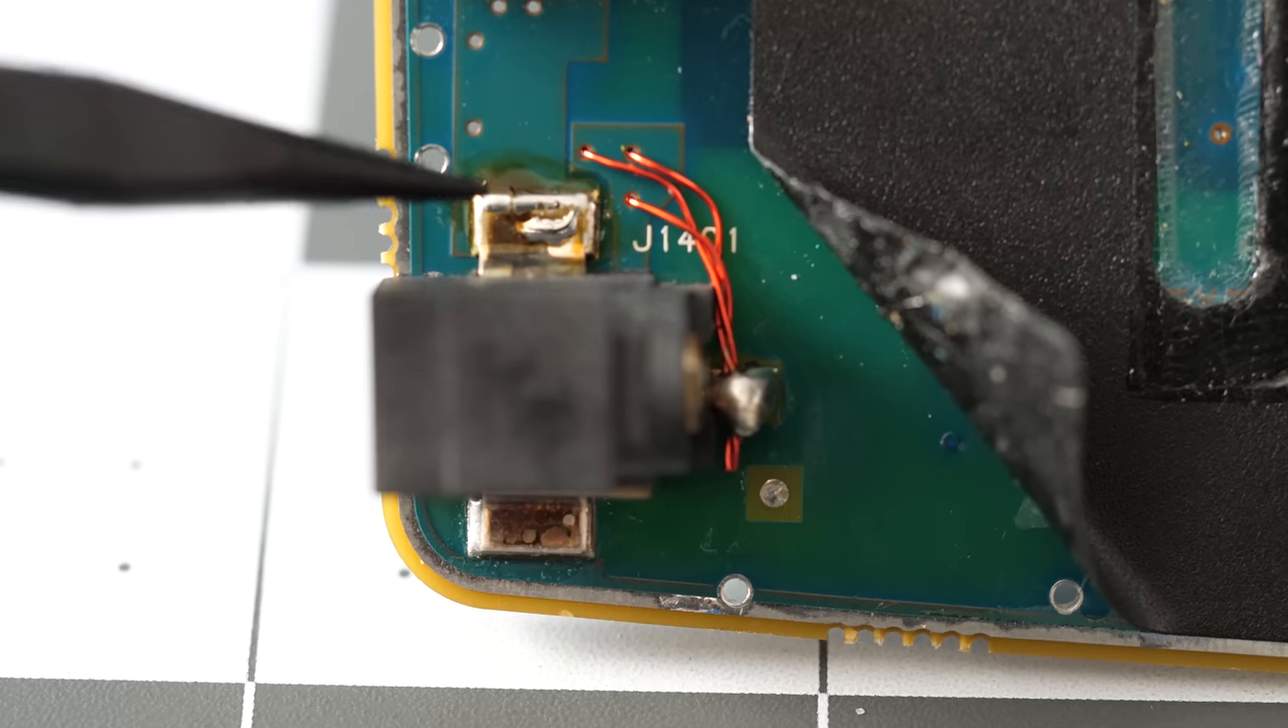I soldered down the pad. That was still good. And then I ran three bodge wires.